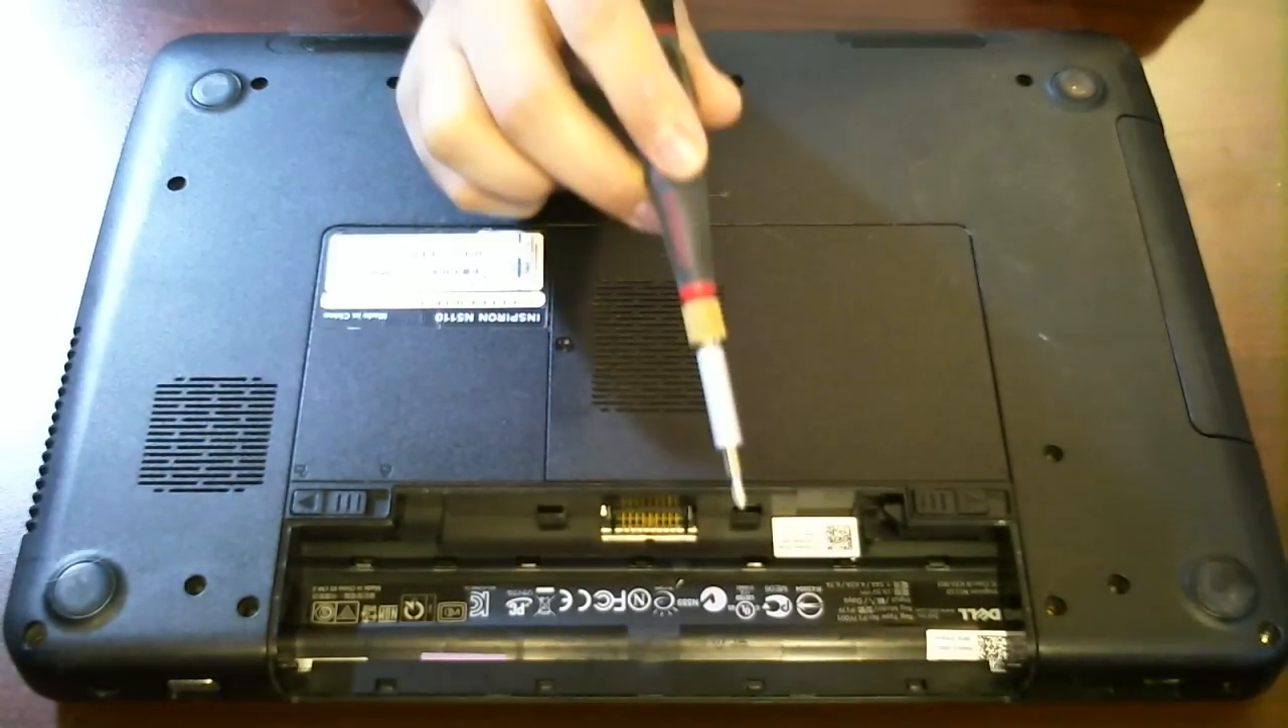In this case, this one has been unplugged and the battery's been taken out of it for well over an hour.